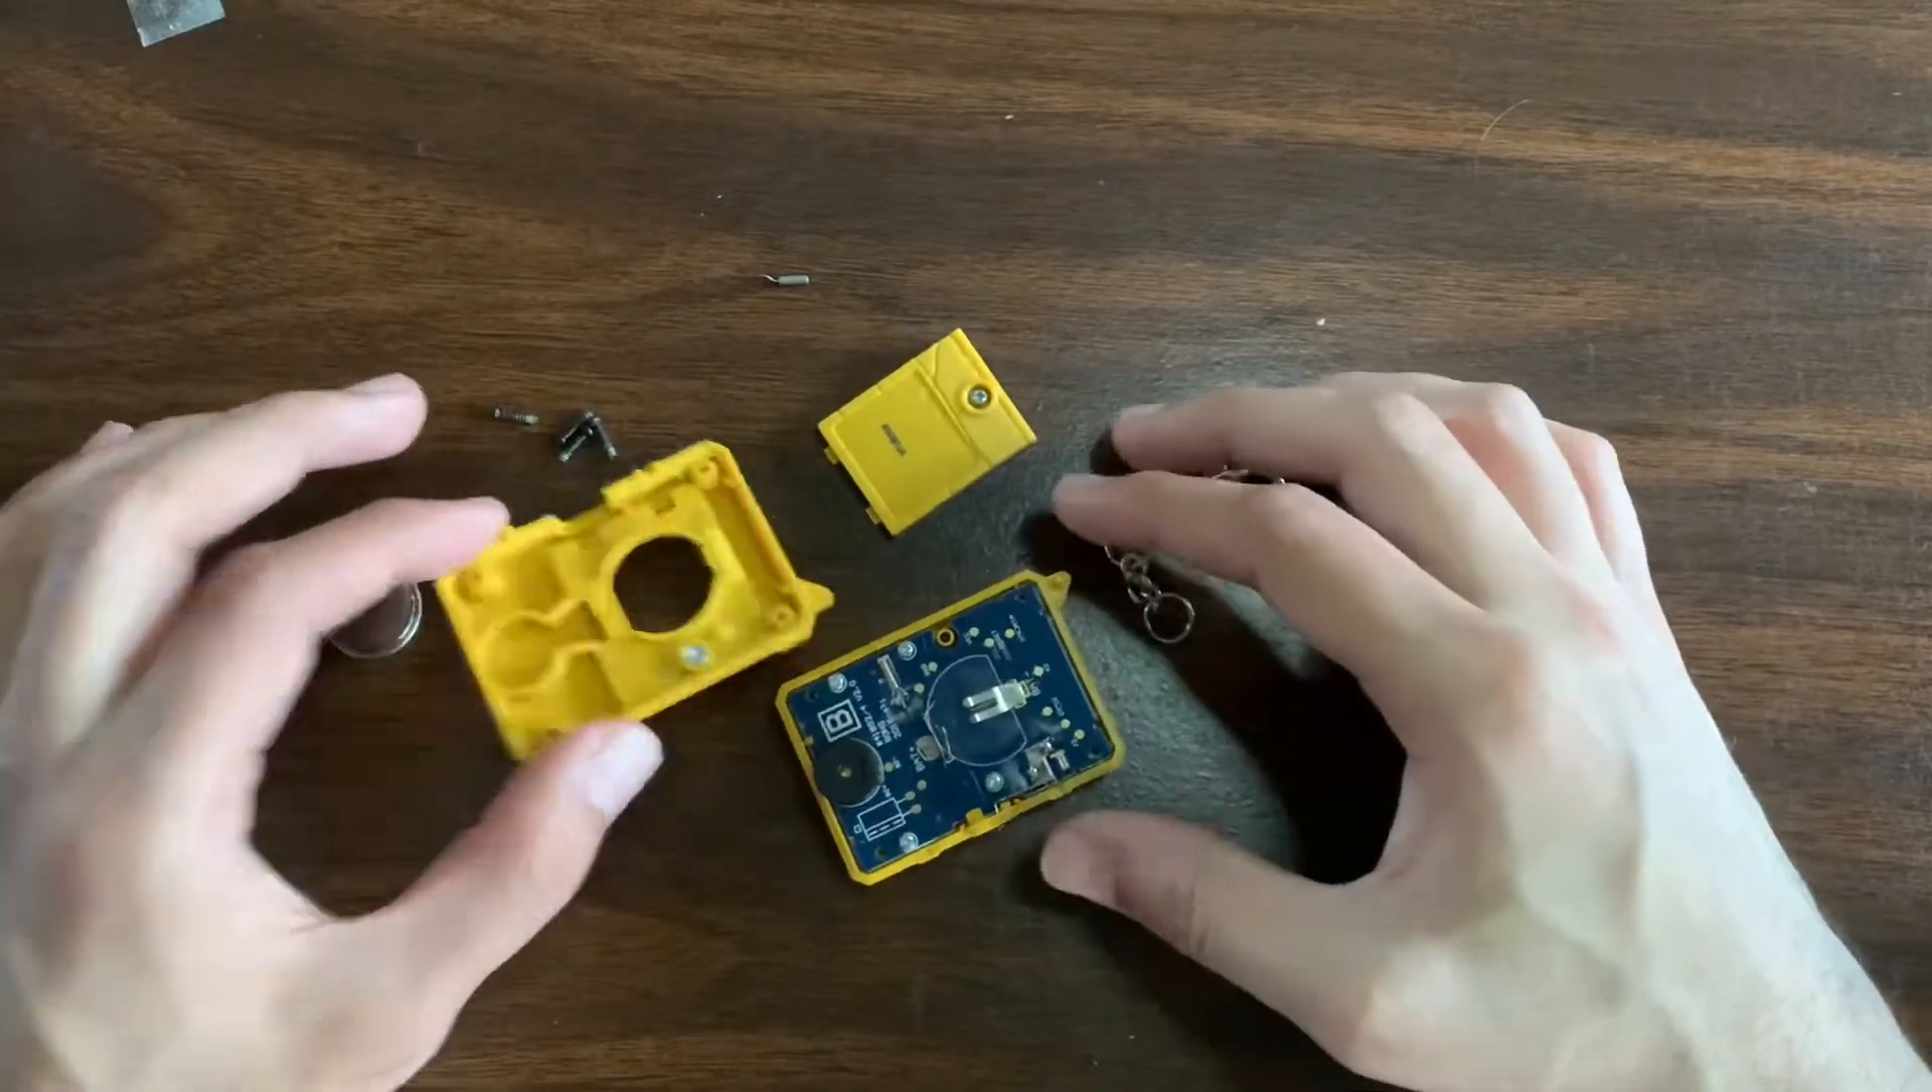So this is what the Digimon looks like when it's disassembled.